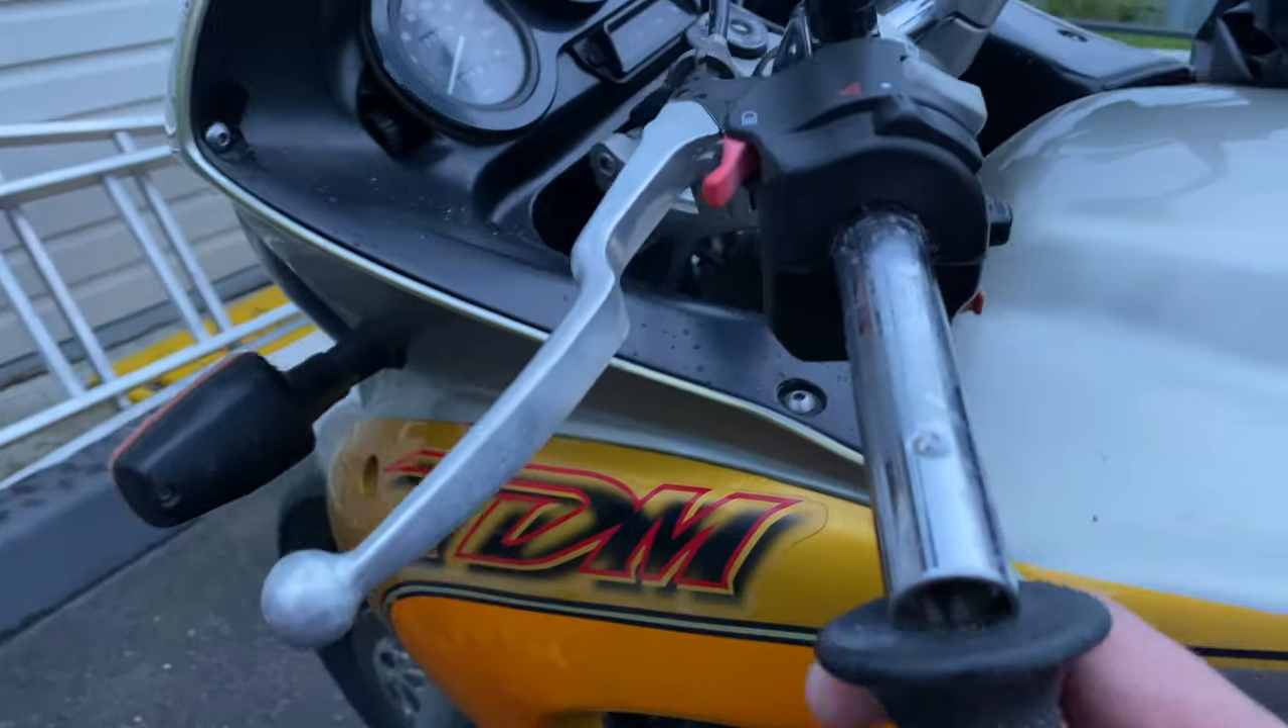Осталось вот эту вот грипсу одеть.